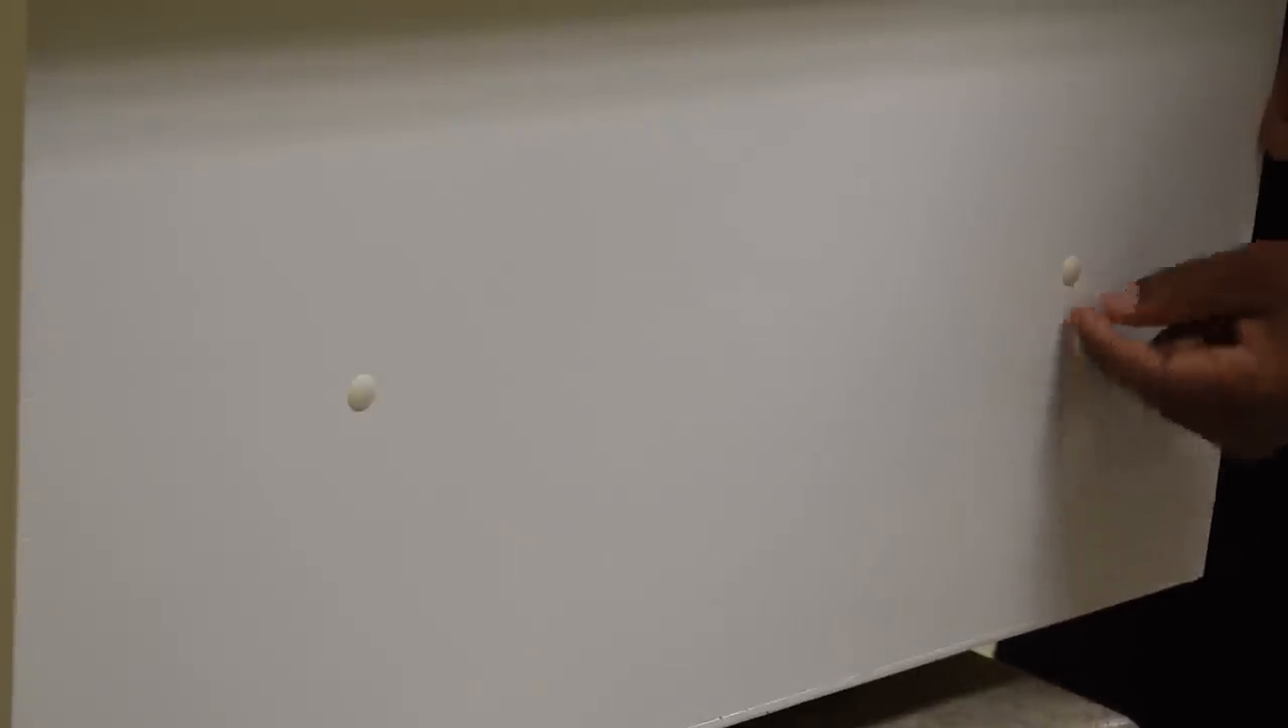And to hide the screw heads I used screw caps to give it a cleaner look.